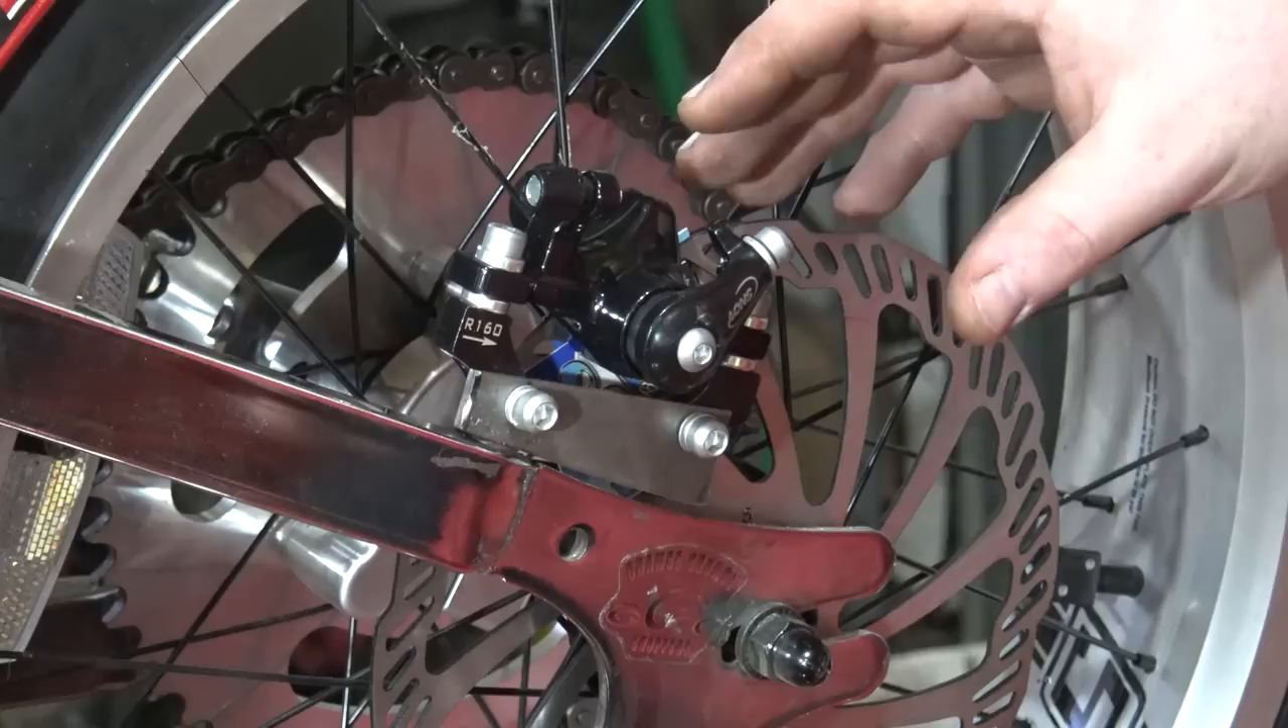You can see I just took a piece of flat stock and wedge cut it, then put, drilled two holes in it, and bolted it up to the caliper bracket. And it looks really nice. It's sitting in the perfect spot.